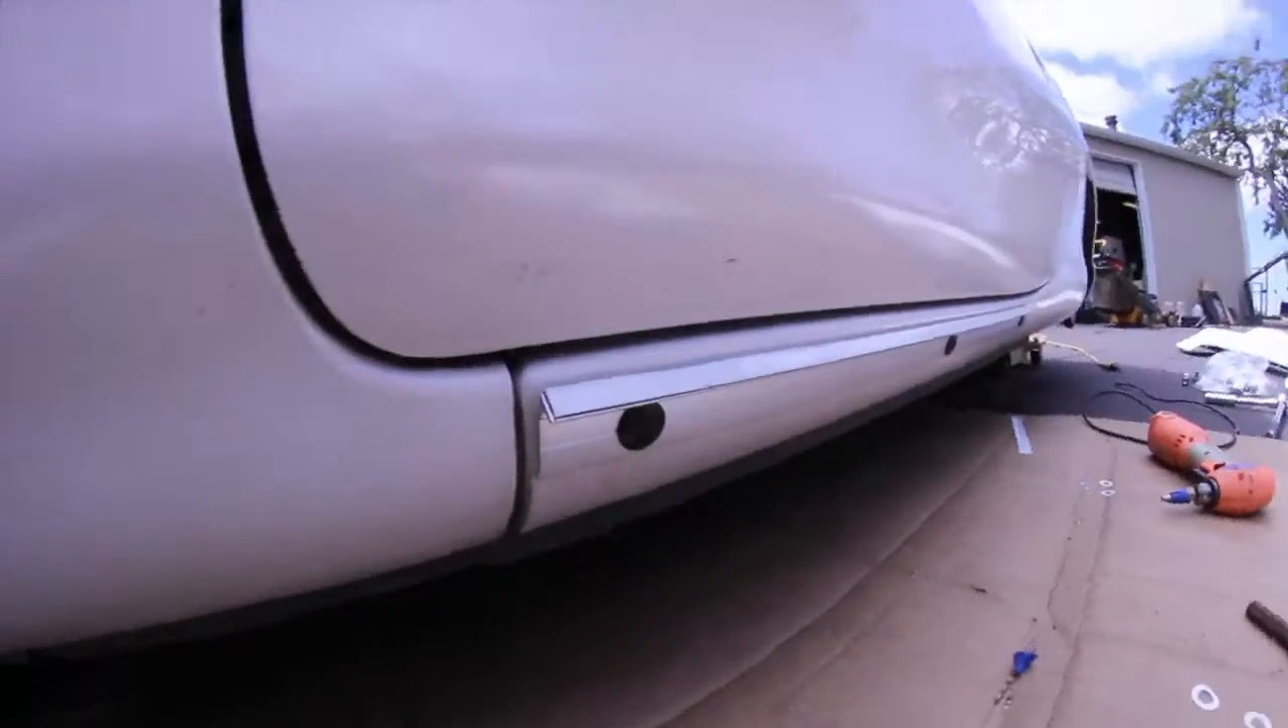Okay, so we've got the rail on.